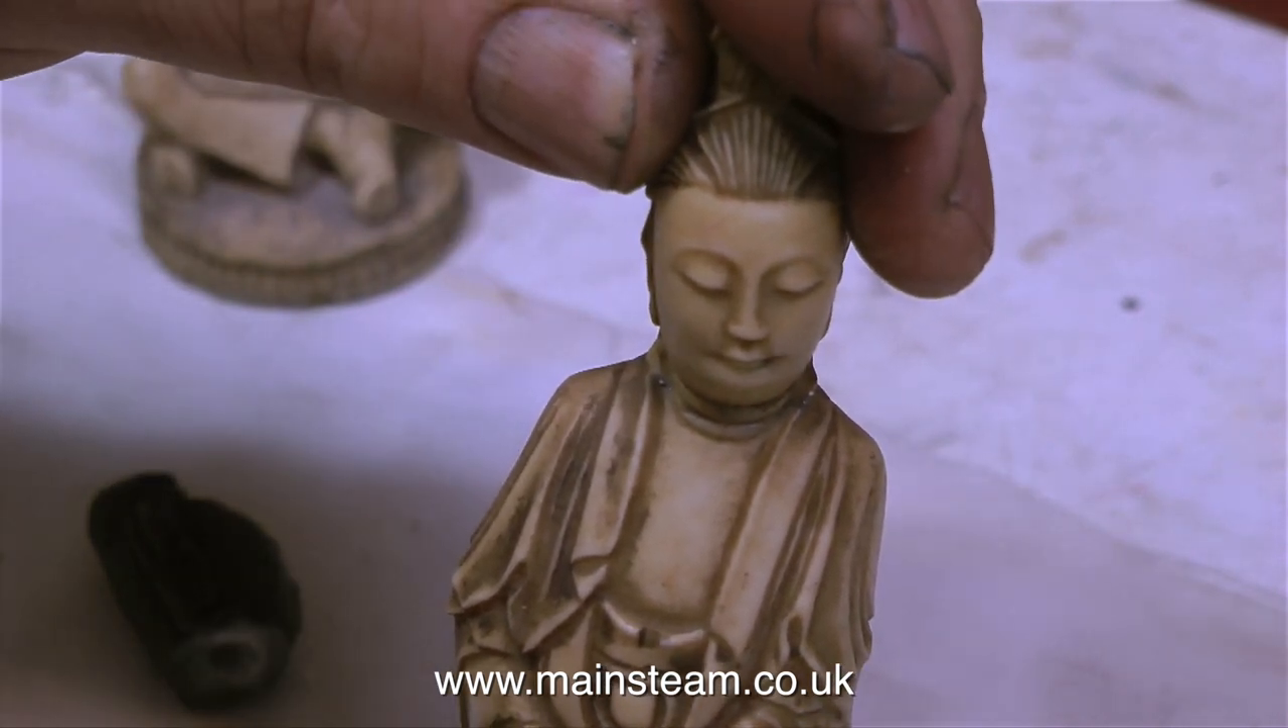And now the head fits to the body without all of the adhesive oozing out around the neck.